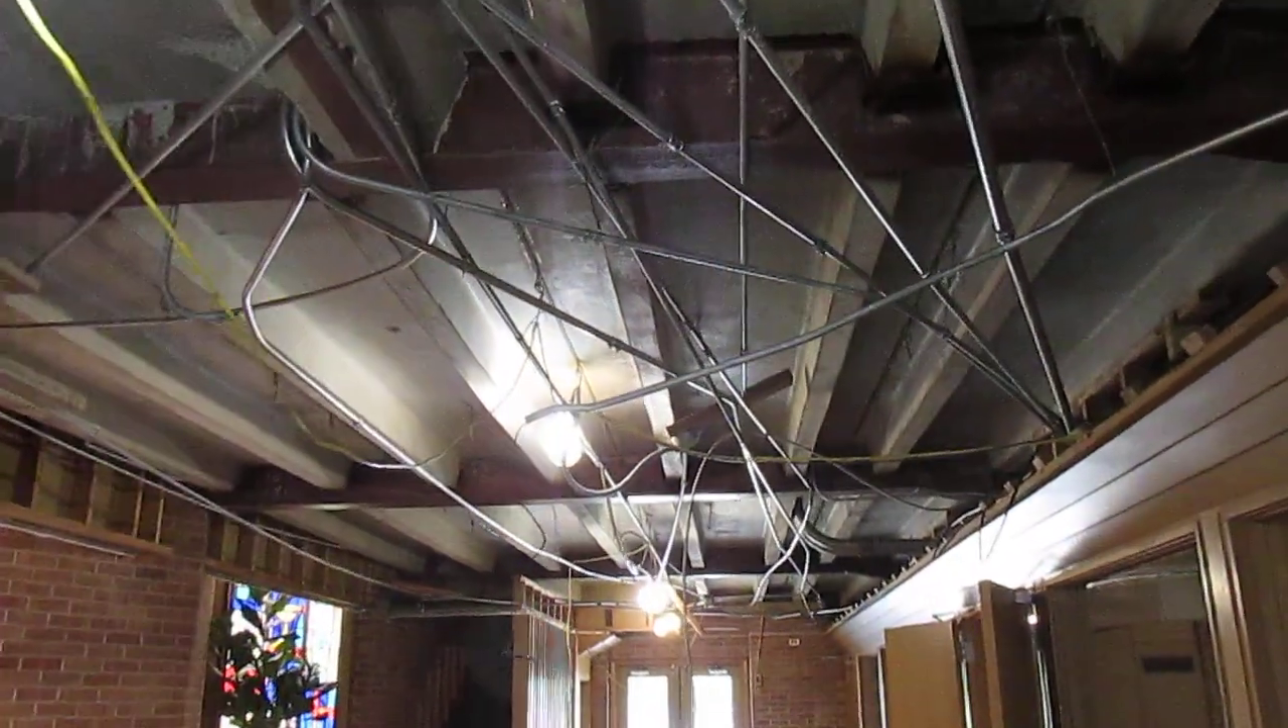The ceiling and the vestibule was taken out.